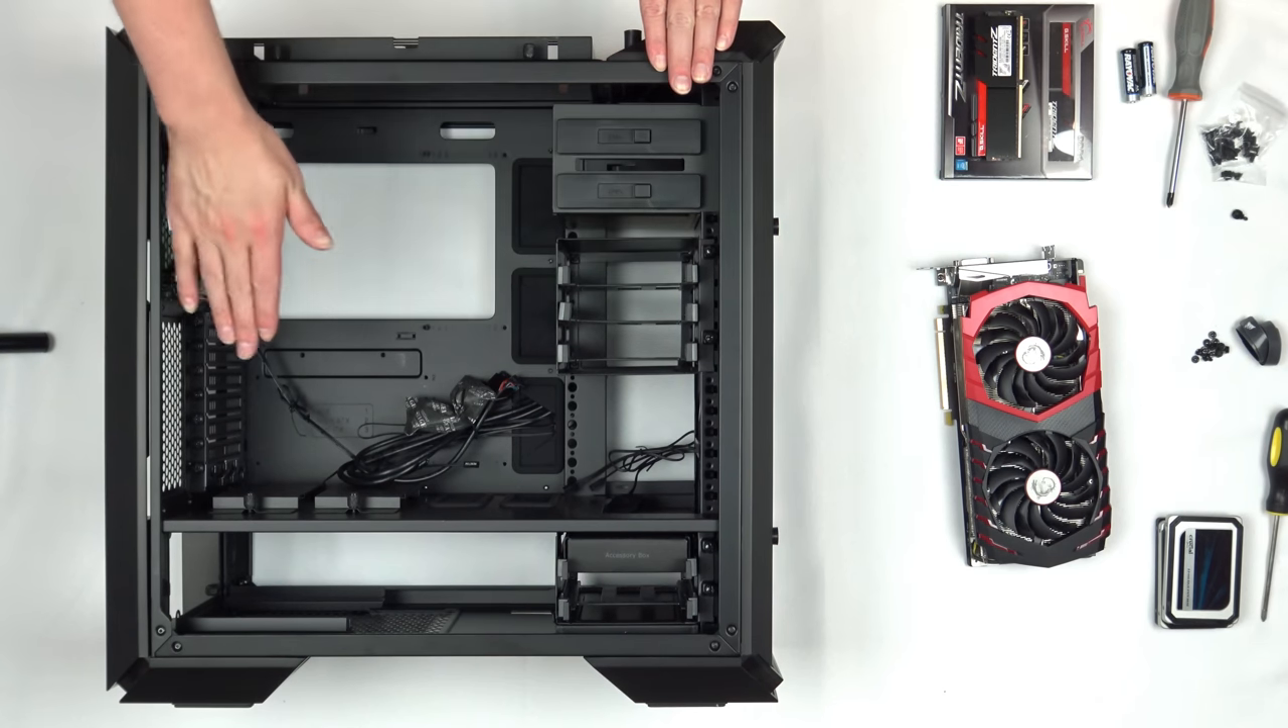I now have our case laying on the table with both the front and the back cover is removed because we are going to need to get access to both sides of the case.